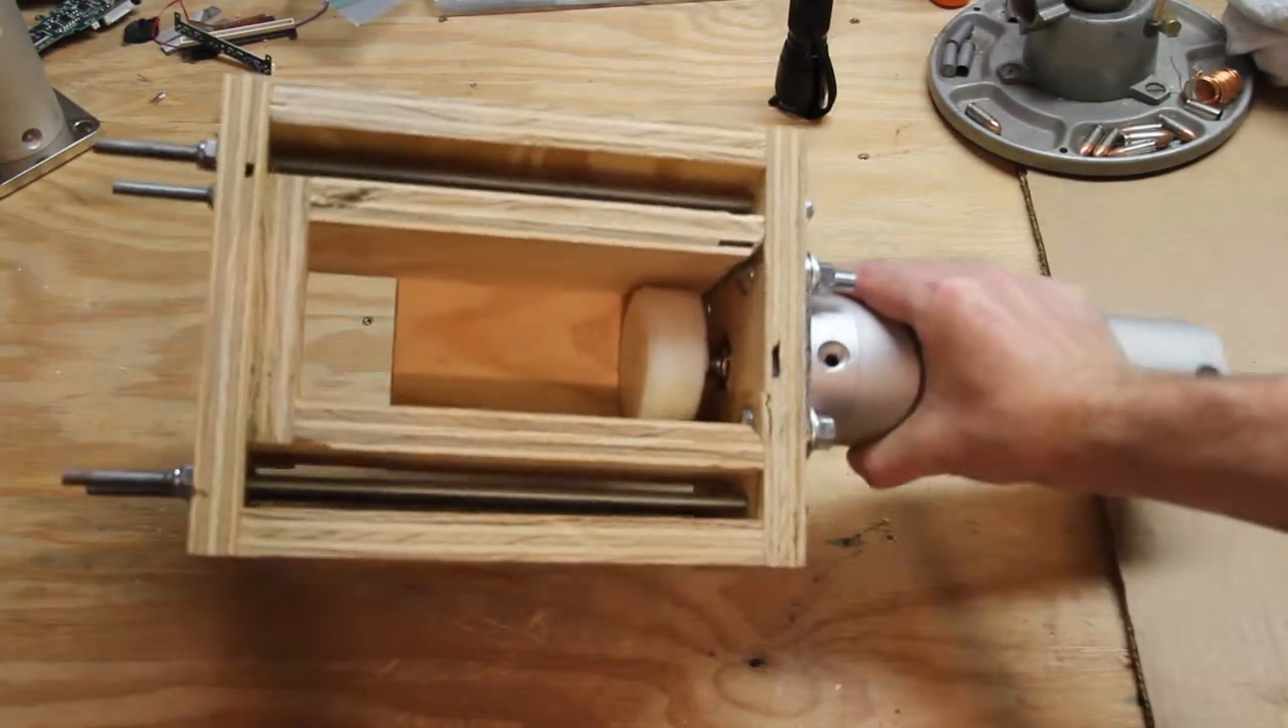I don't have any facilities for welding so we took 3 quarter inch plywood built up an outer frame that holds the cylinder and then an inner frame that's about the size of a can so that the can doesn't roll to either side.